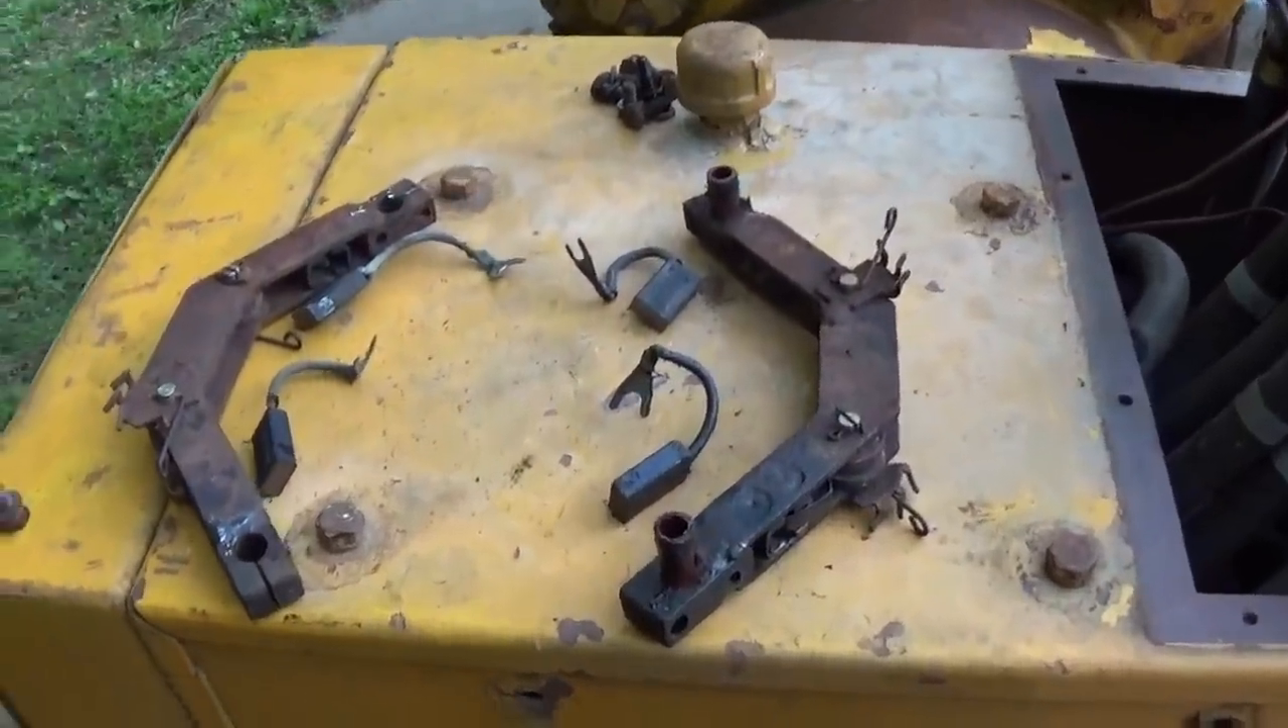Okay, well, I've gone ahead and removed the brush holder assemblies.